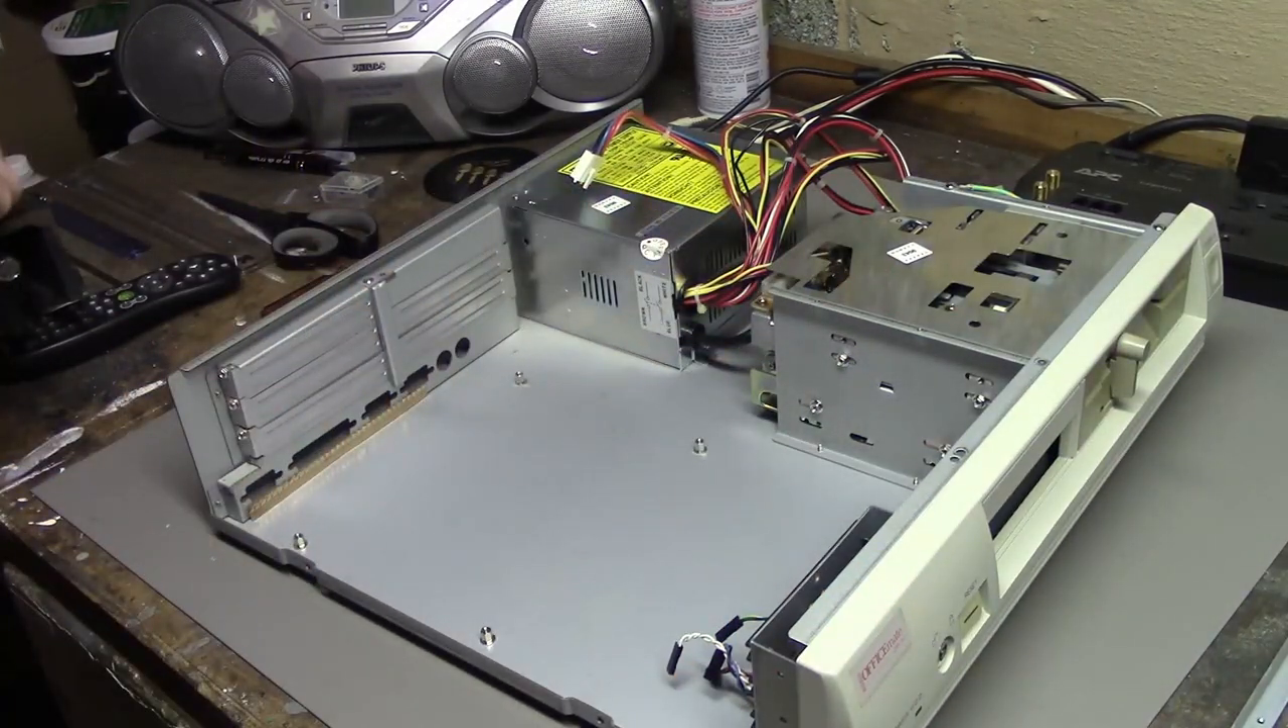All right, the hard drive cage back in.